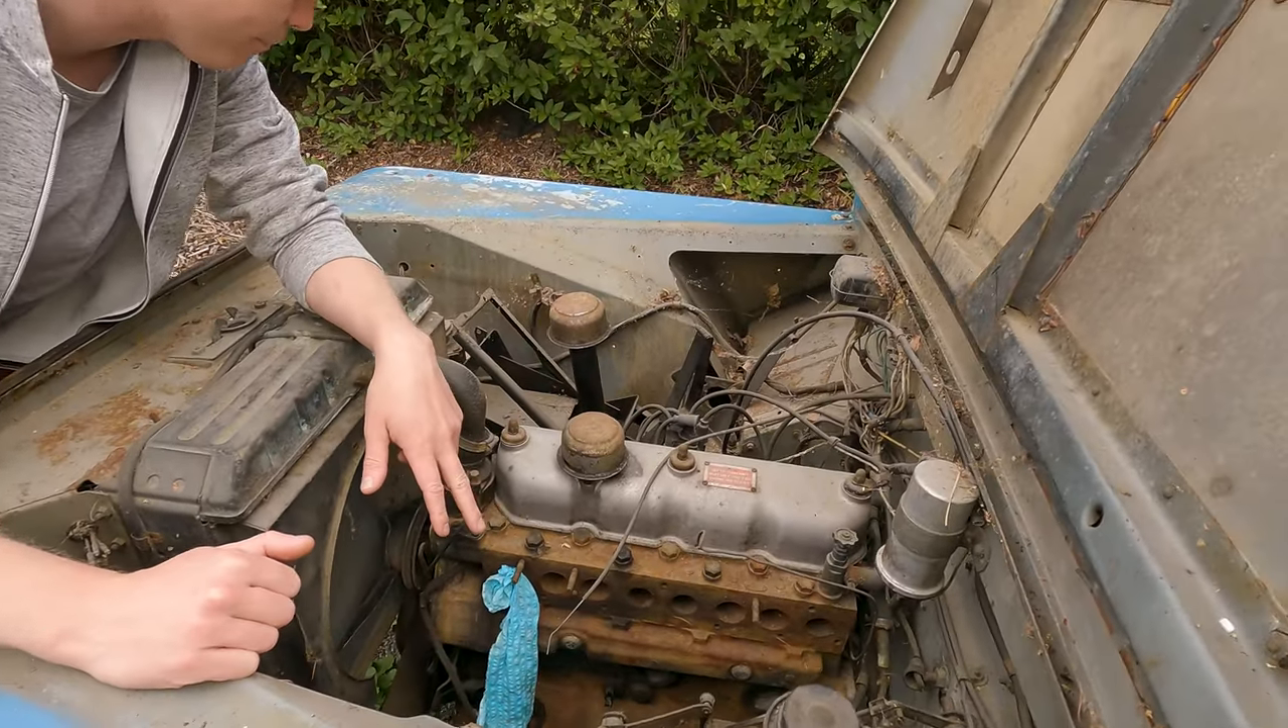You're missing the inlet manifold and the exhaust manifold on this side.